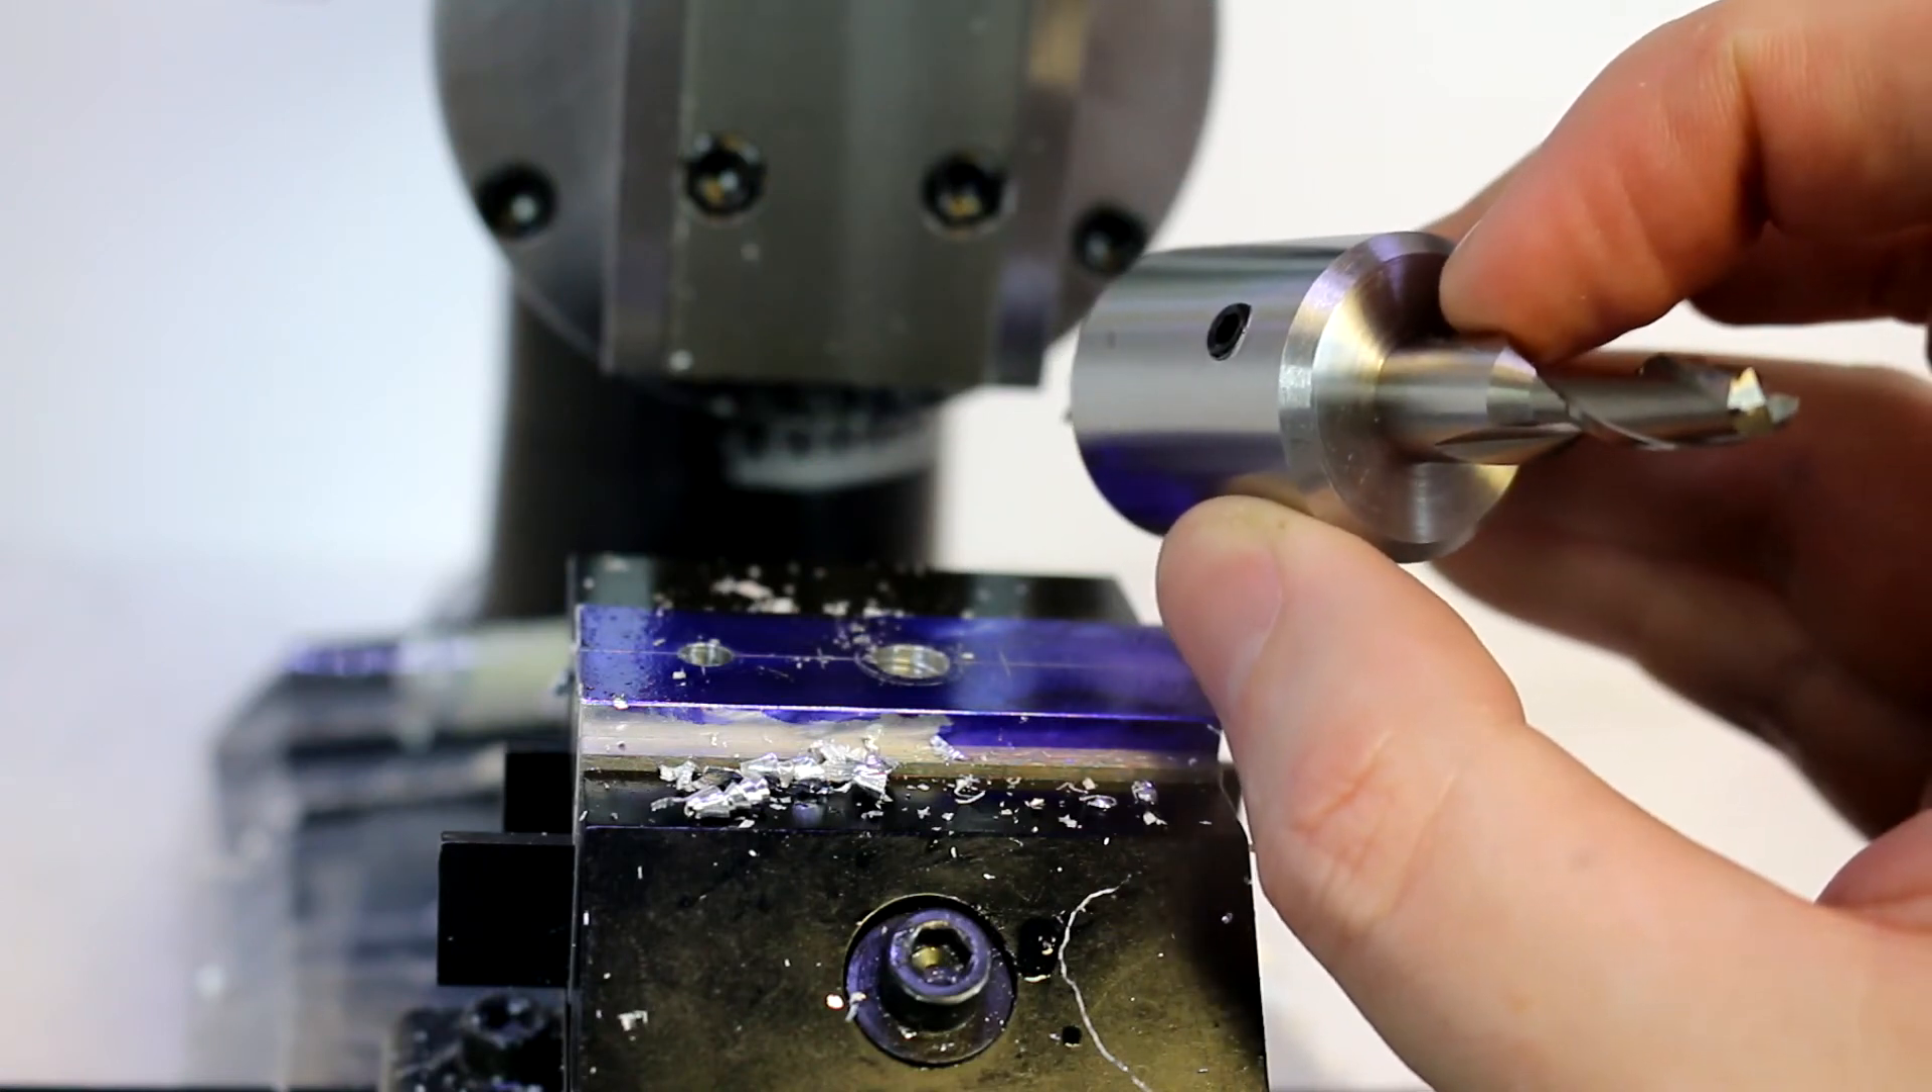So I've taken our 3 8 inch diameter end mill holder, and I've chucked up a 2 flute double-ended quarter inch diameter end mill.